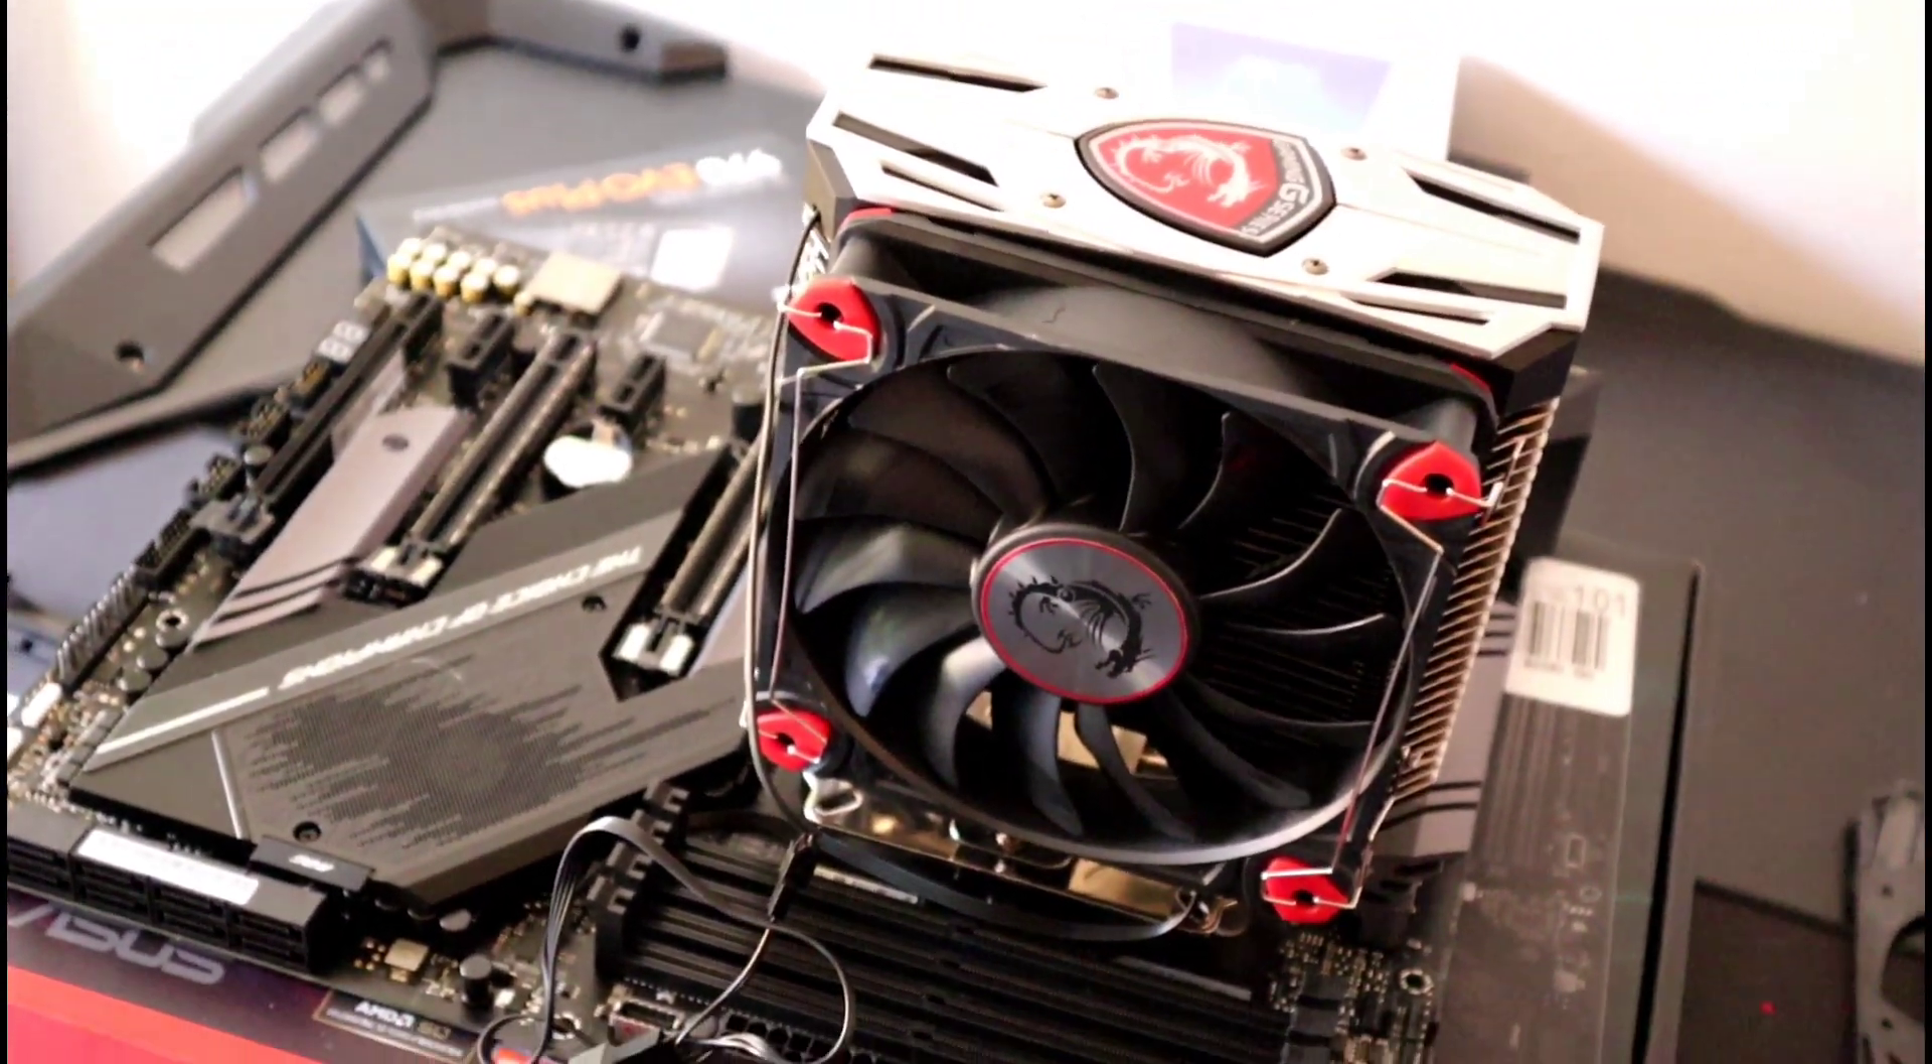Now that our cooler is installed, it's time to move on to the next step, NVMe for our operating system.